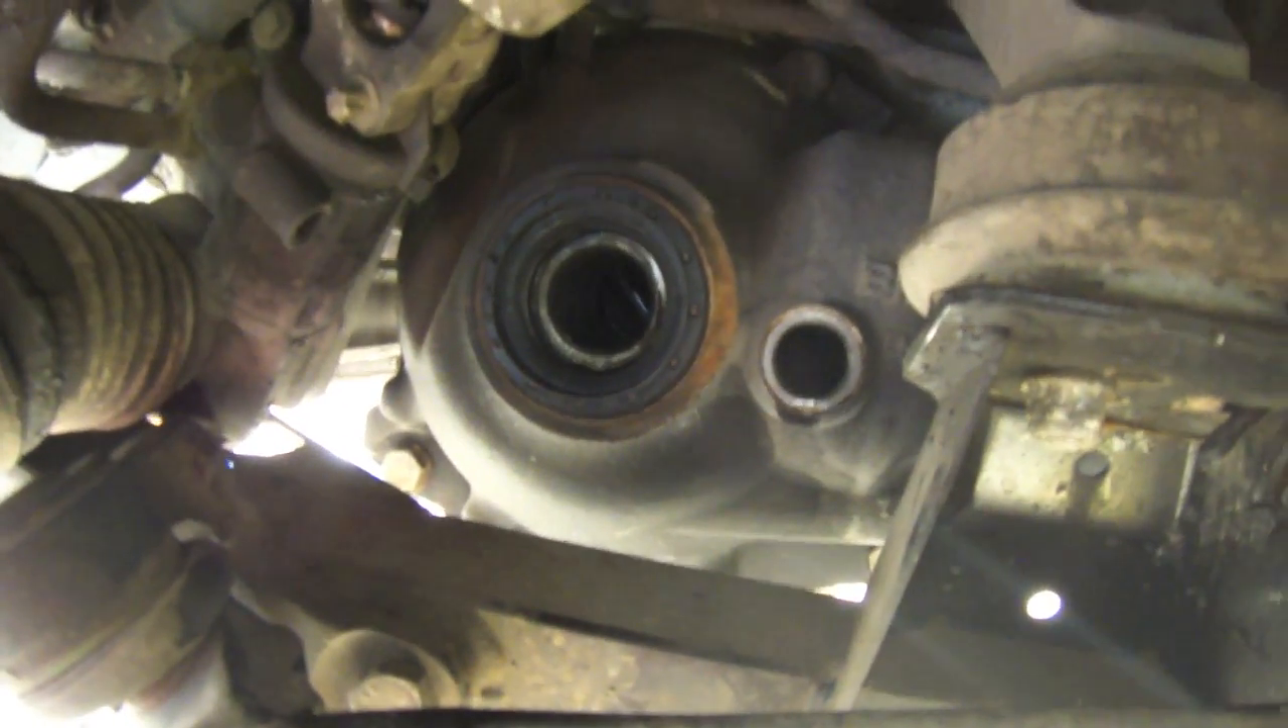There's the new seal in place there.